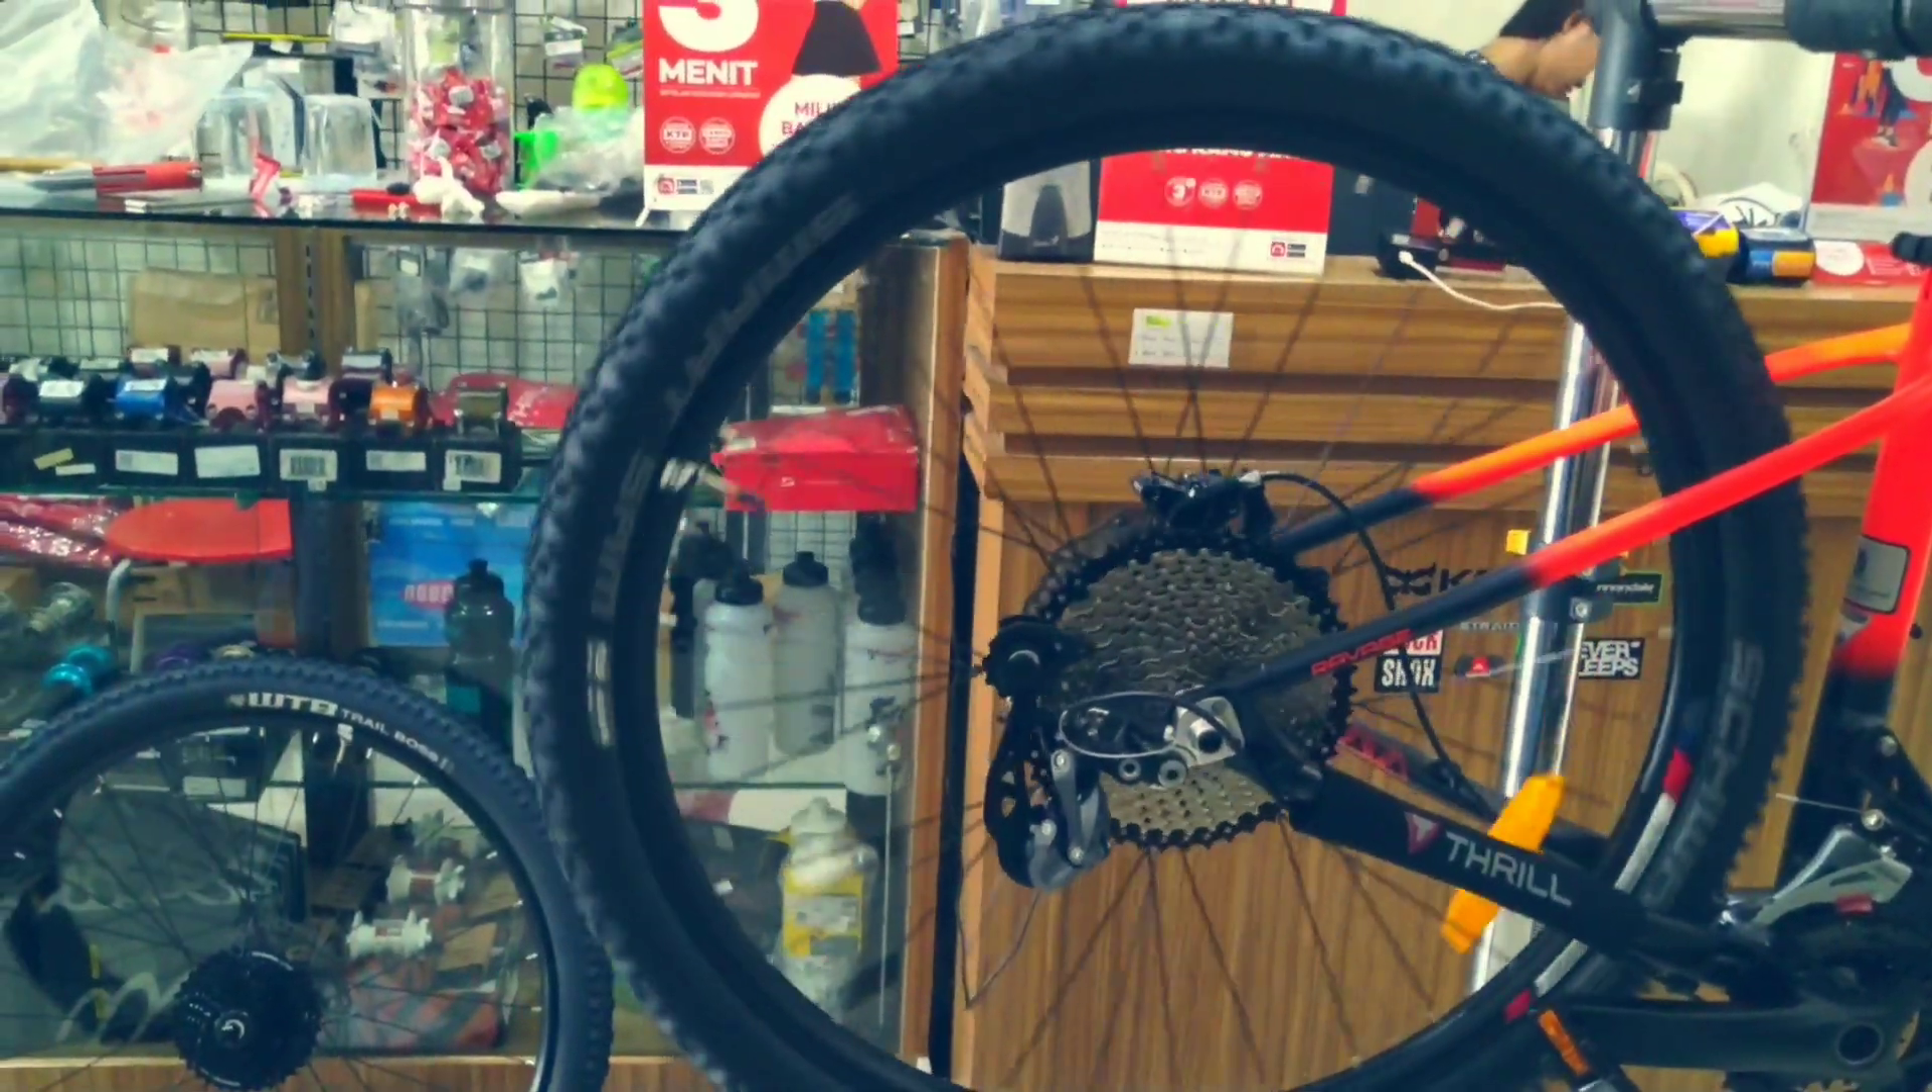Ini sudah terpasang untuk wheel set bagian belakangnya.